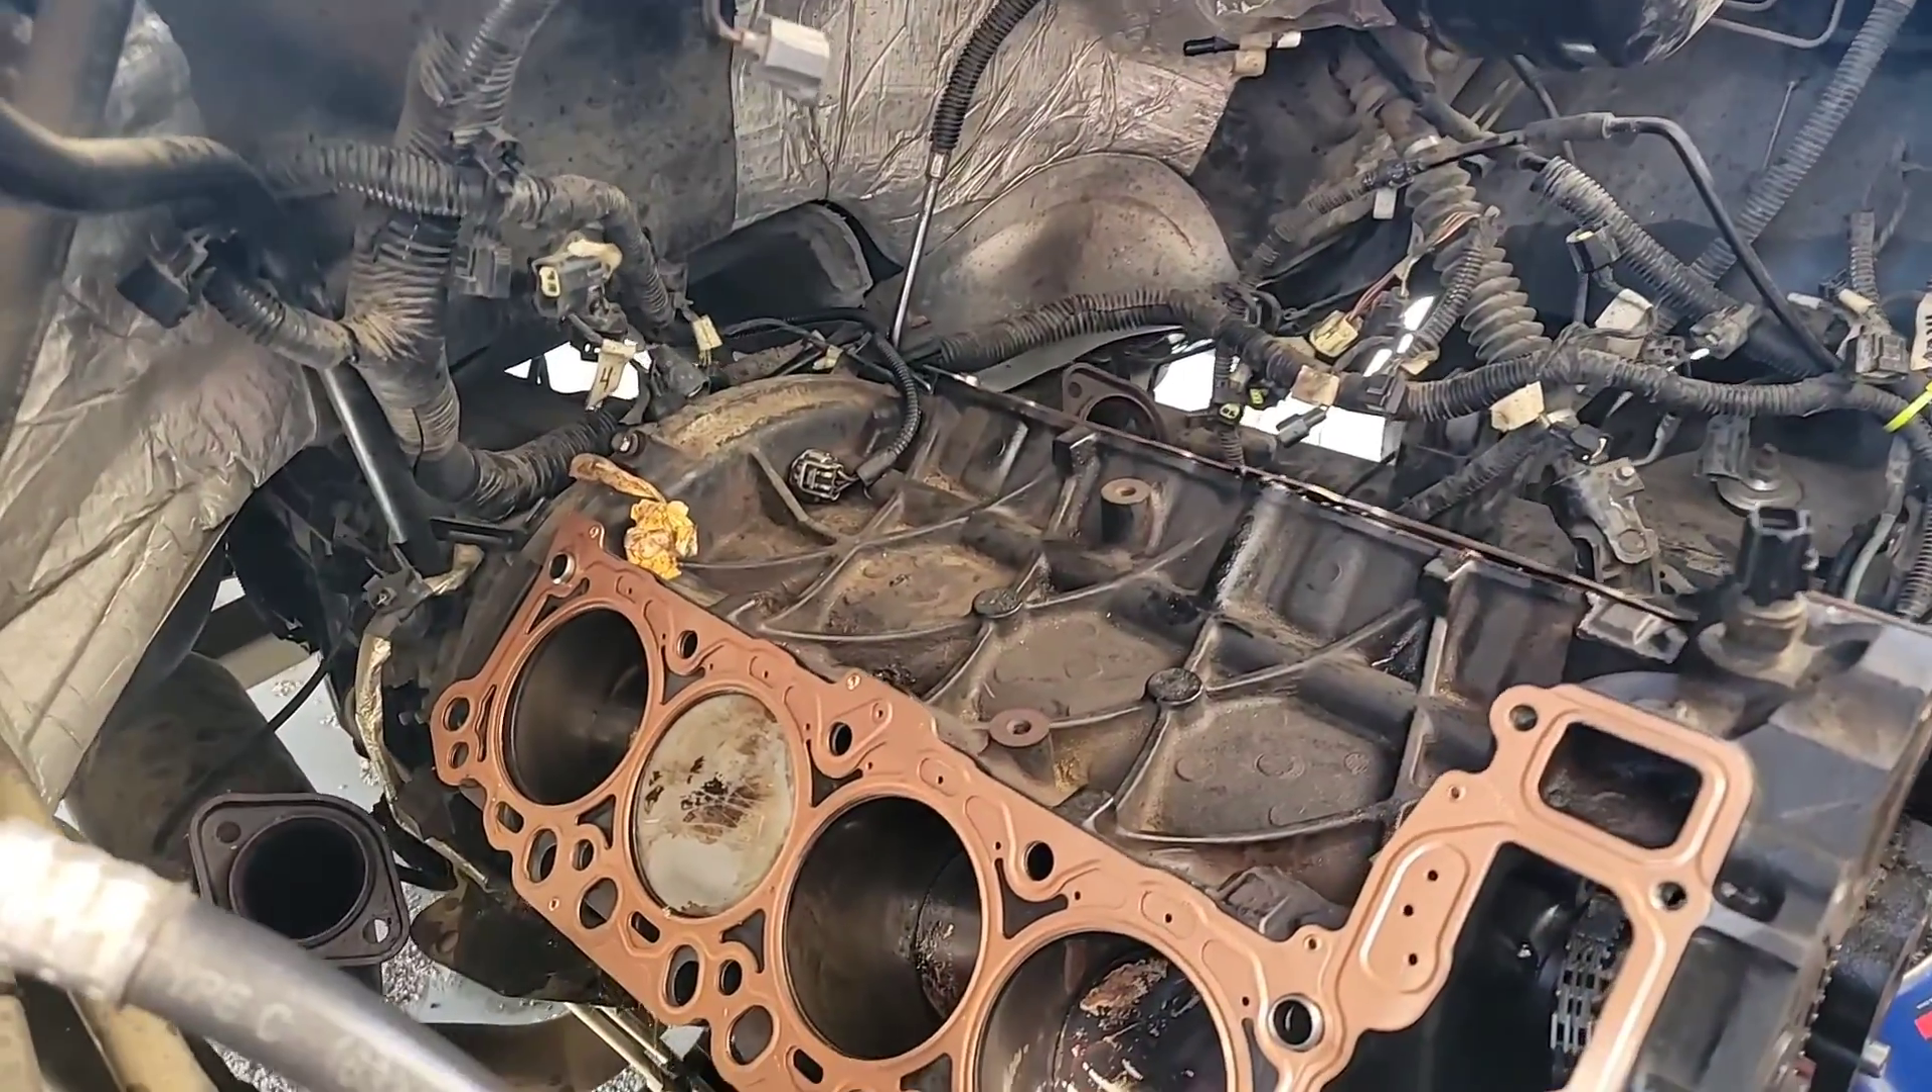Ahí ya pusimos las juntas de la tapa de cilindro.